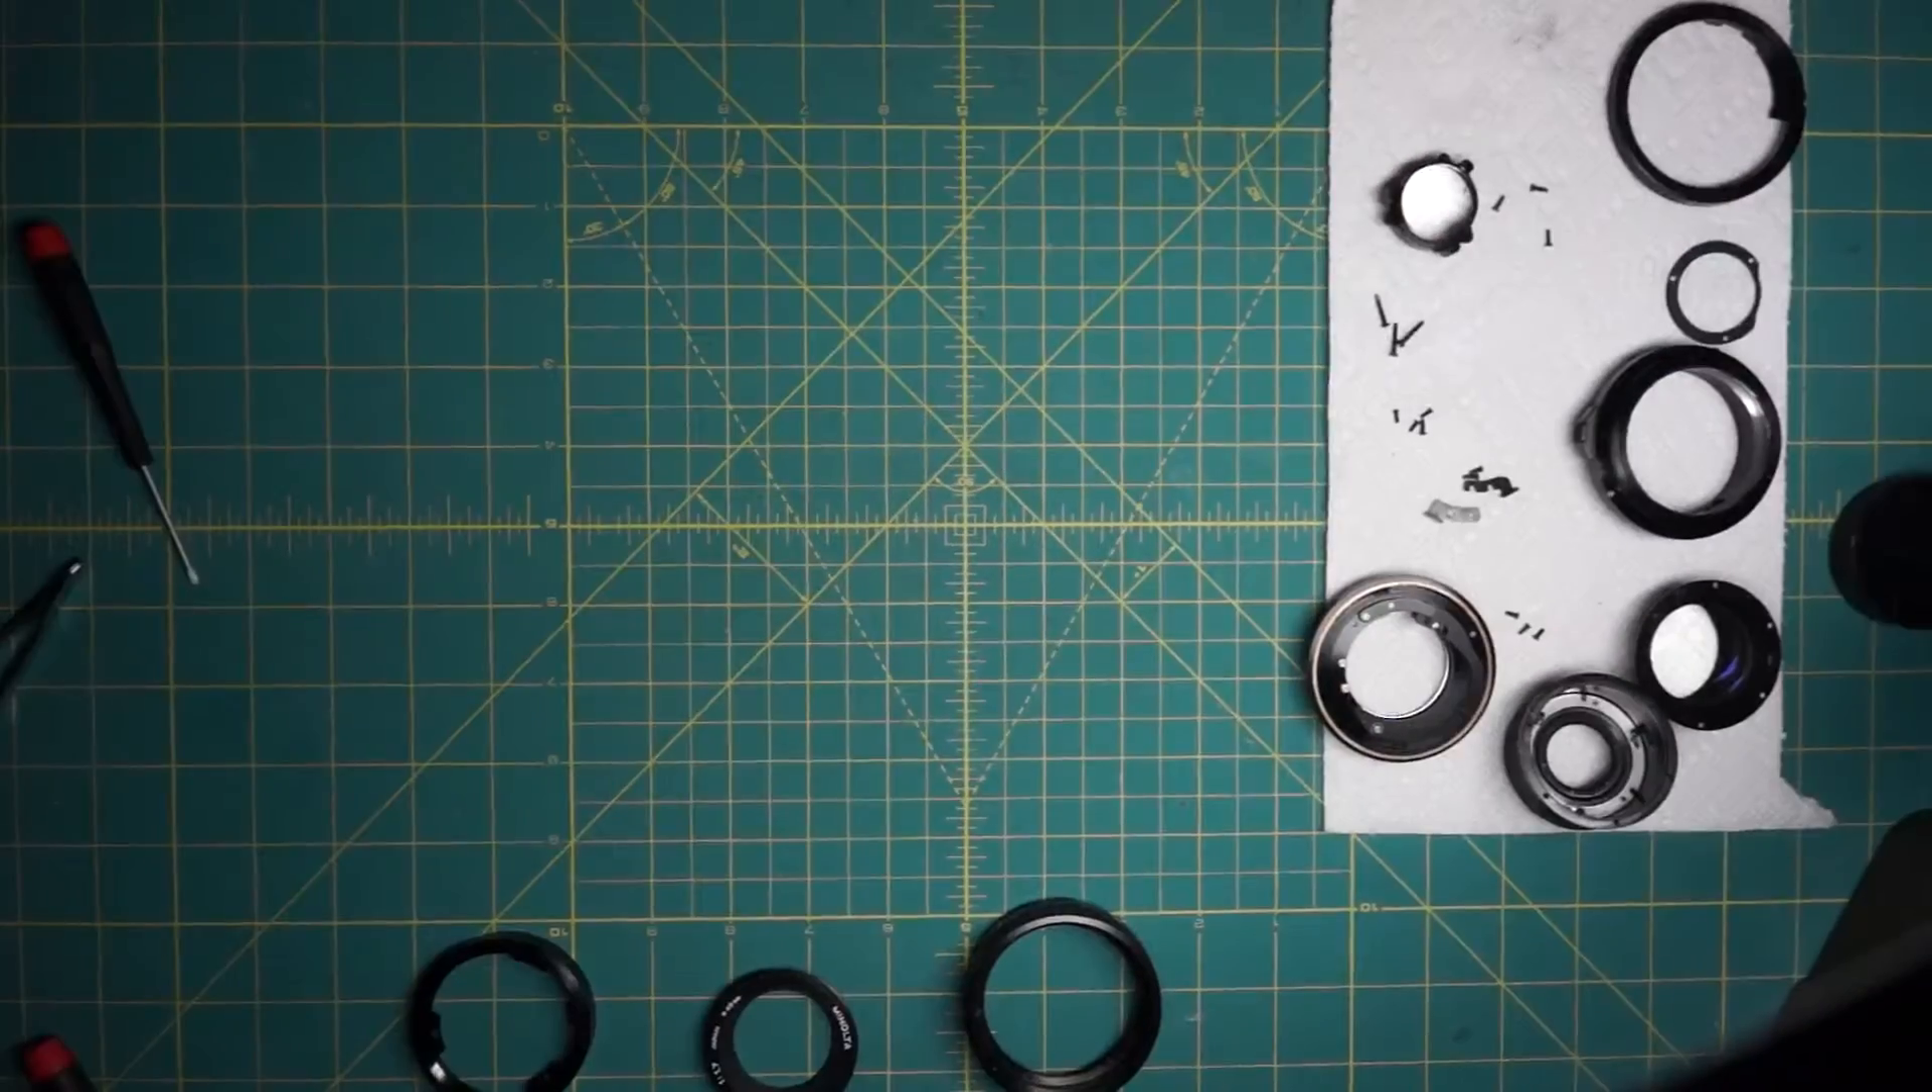So that's got the disassembly of the lens complete.